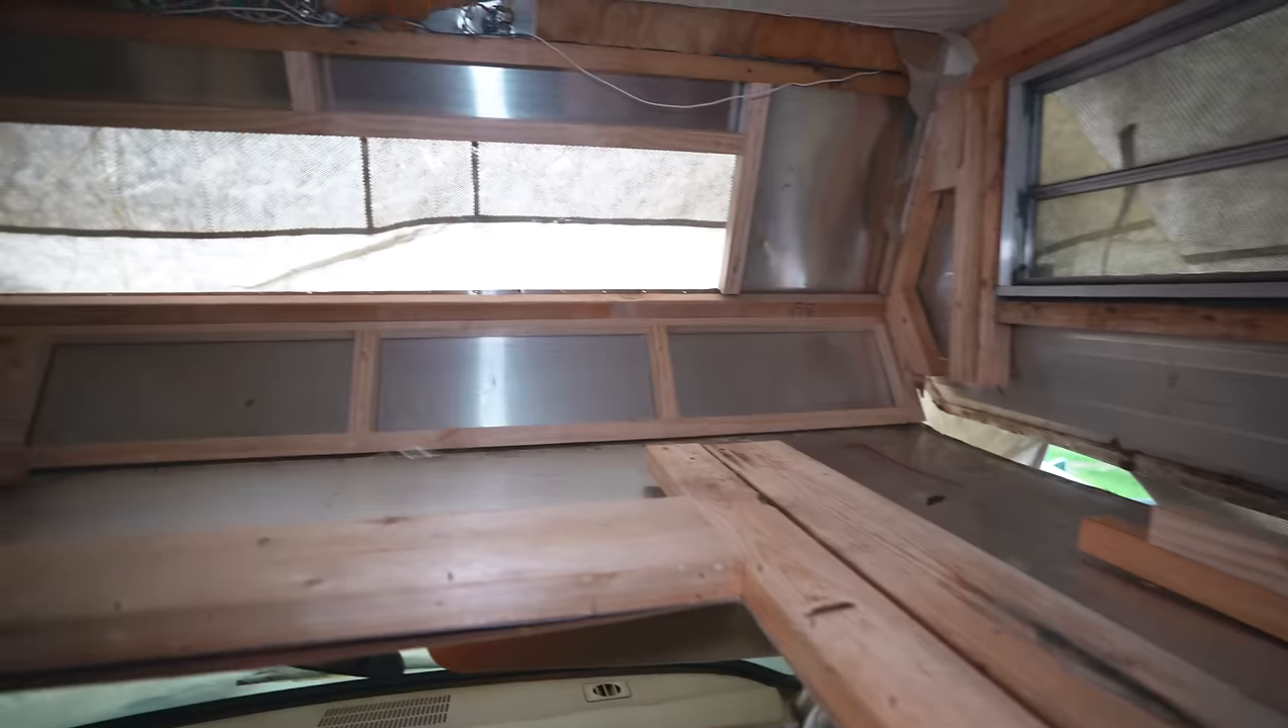While we didn't get as much done as we wanted to, we did pretty much get most of the overhead cab framed out.